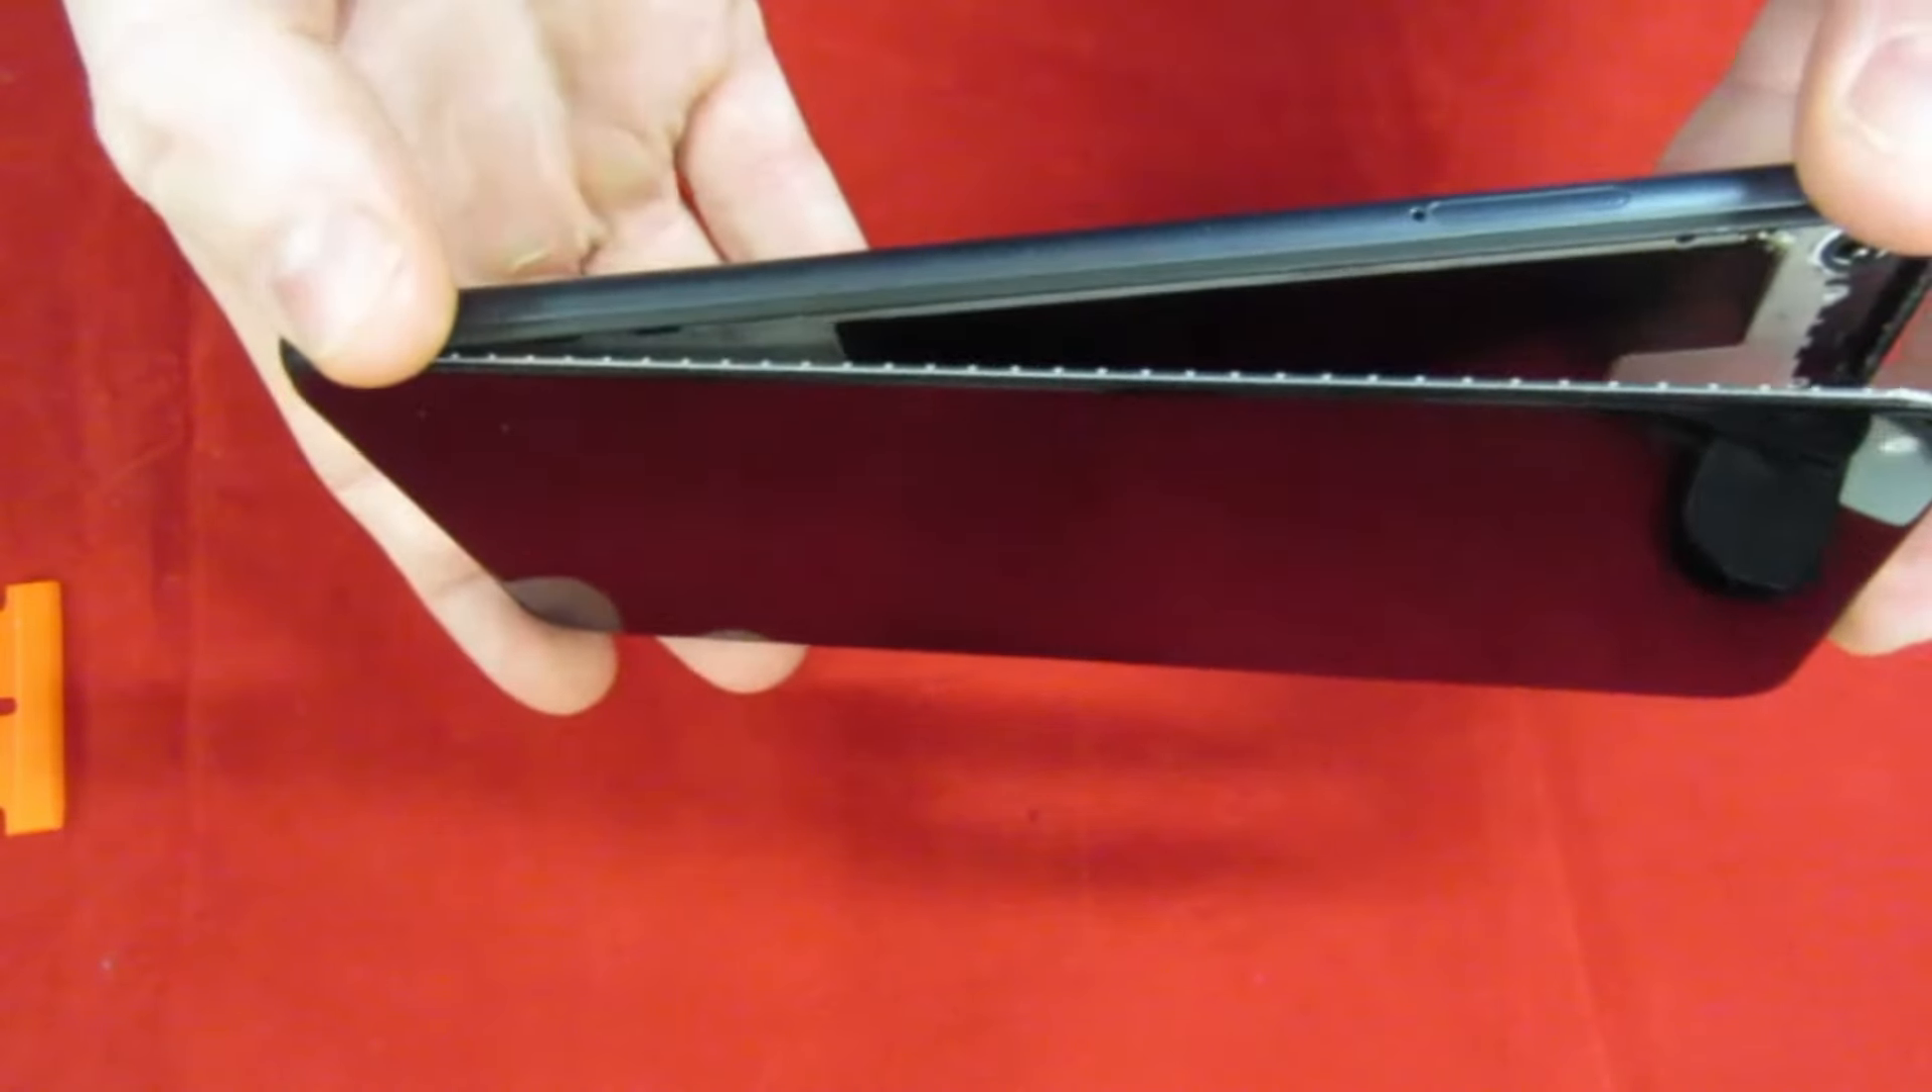Um just obviously the screen is lifting away.